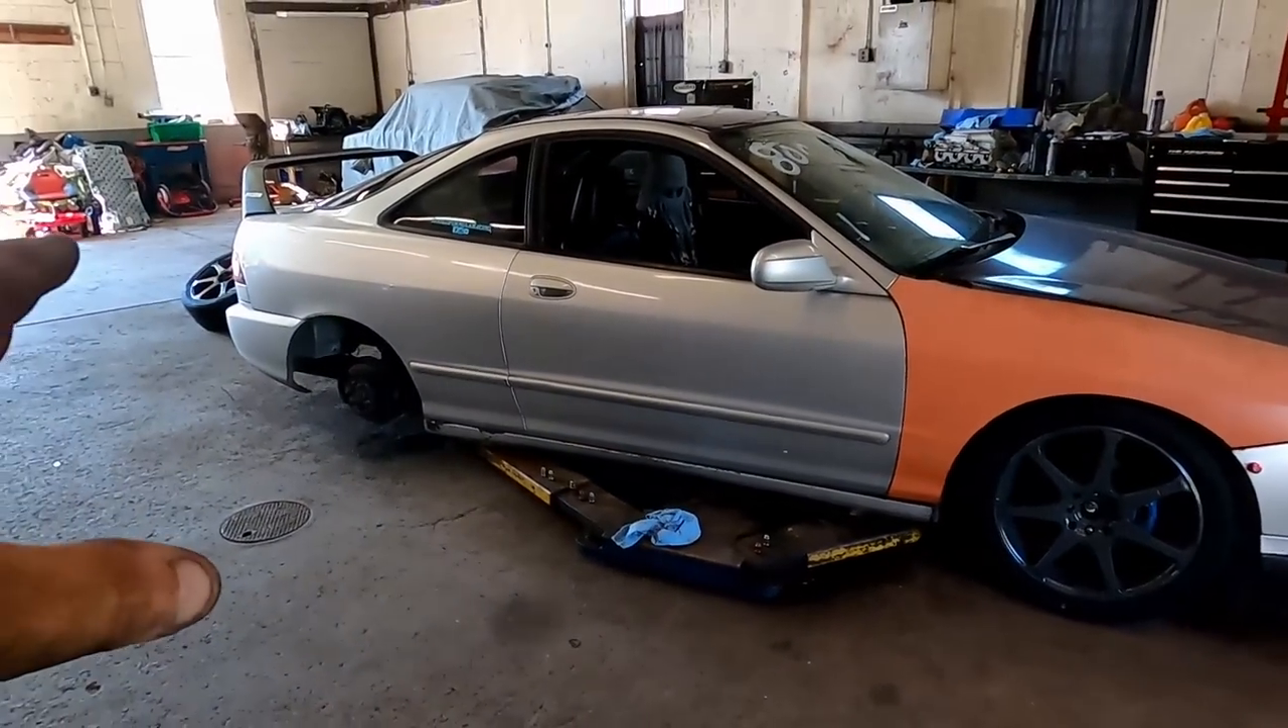The back wheels are not on yet.